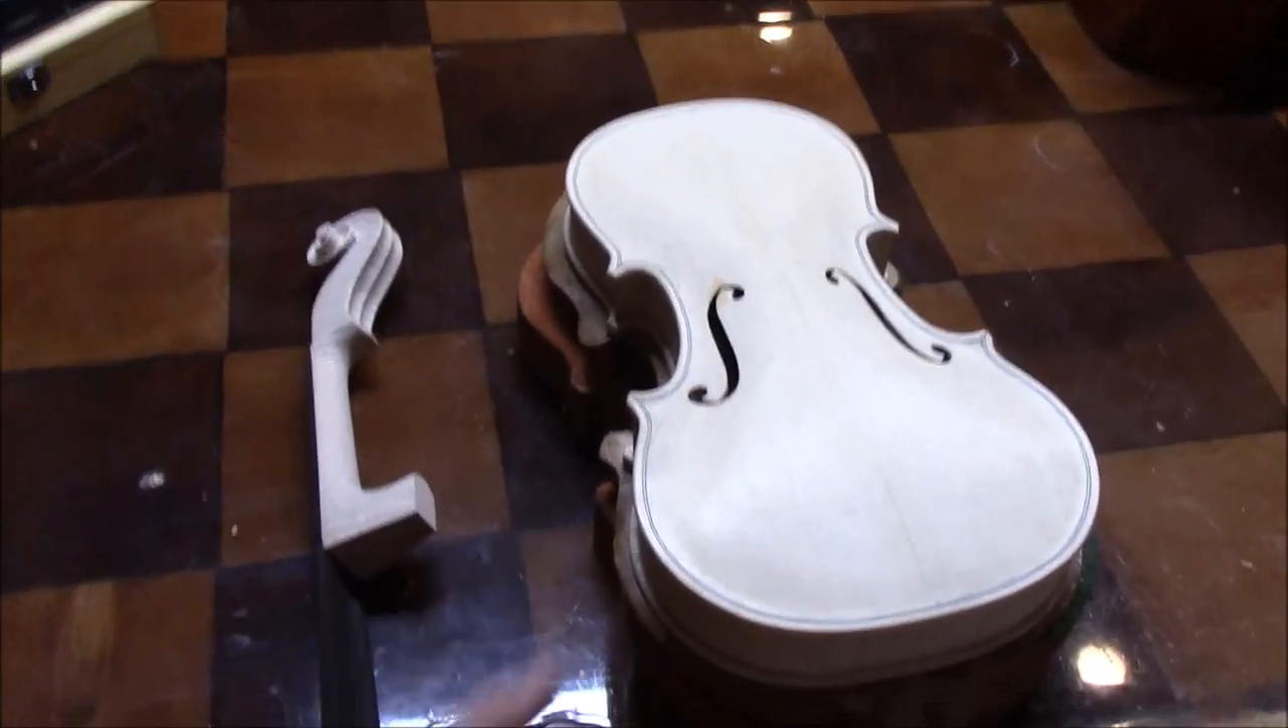We're just about ready to get the neck on.